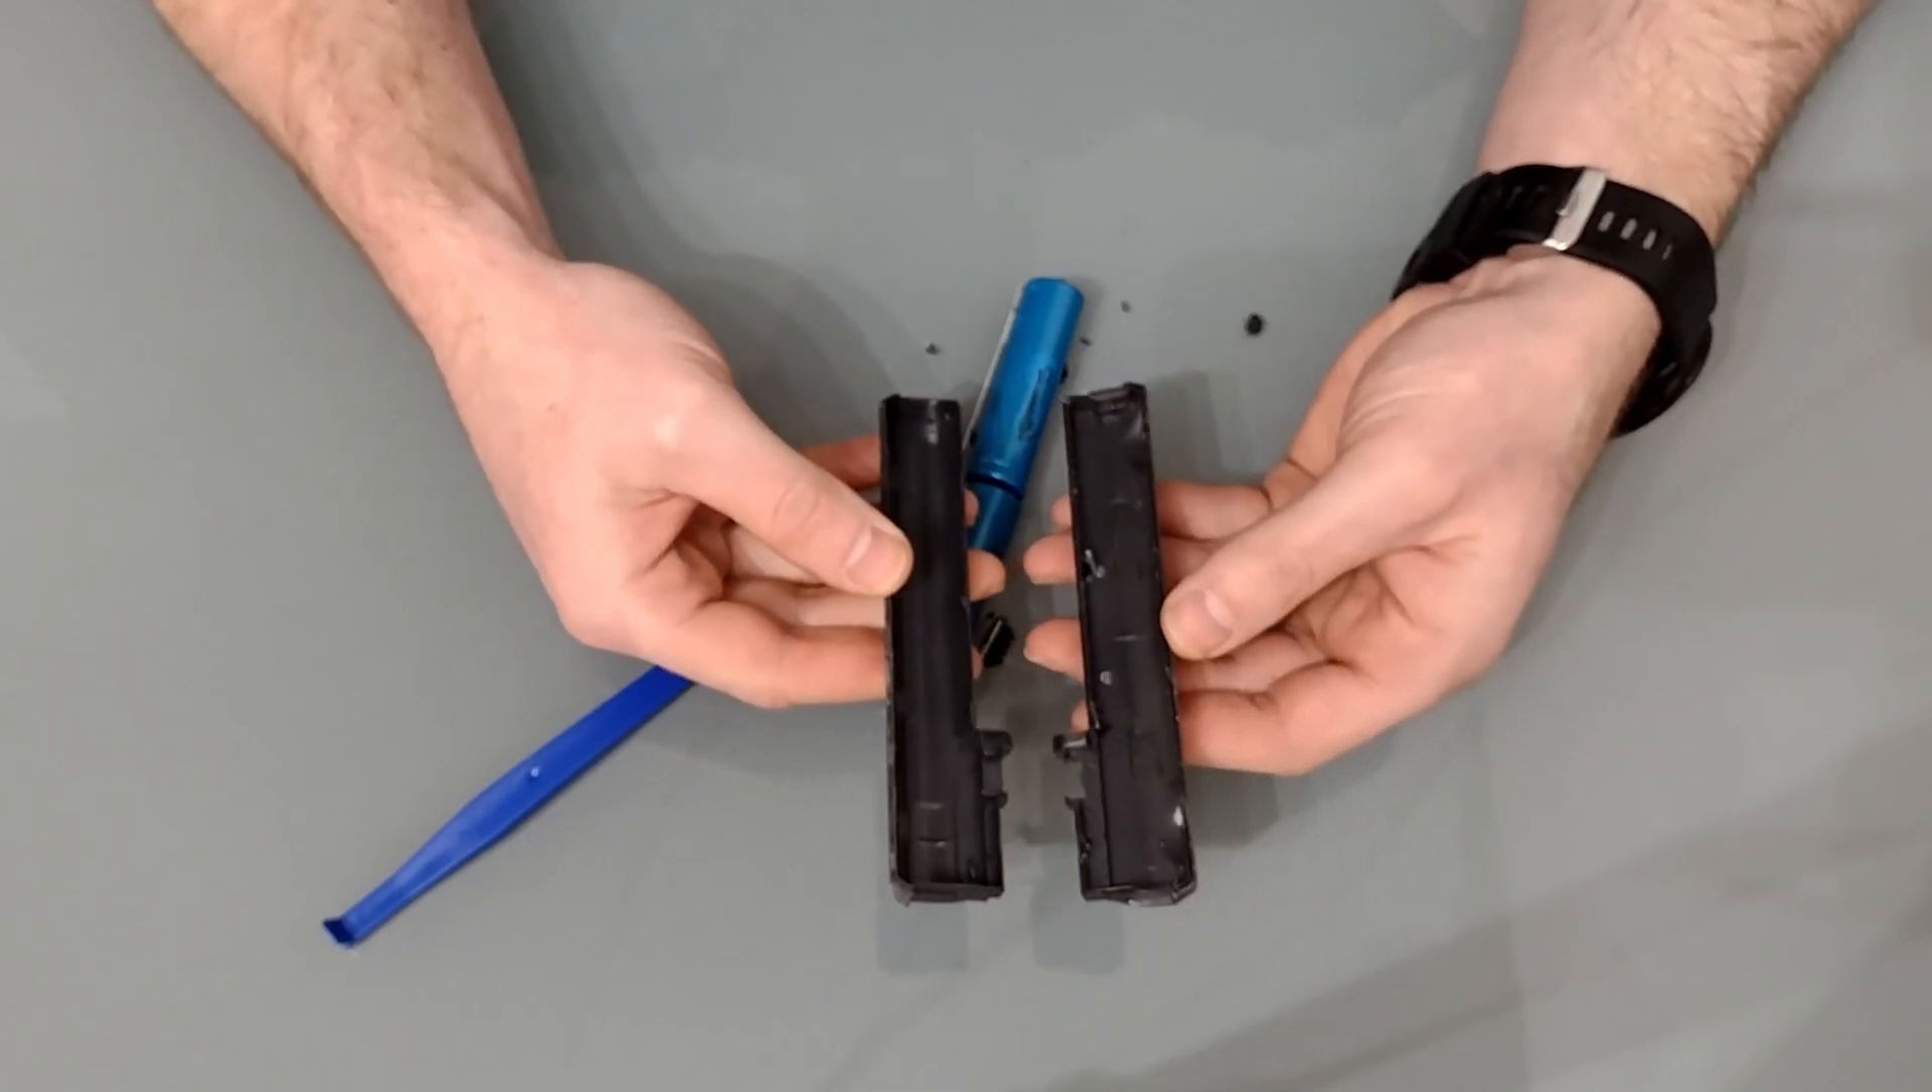Now we've got two halves of a case with minimal damage to the actual plastics.